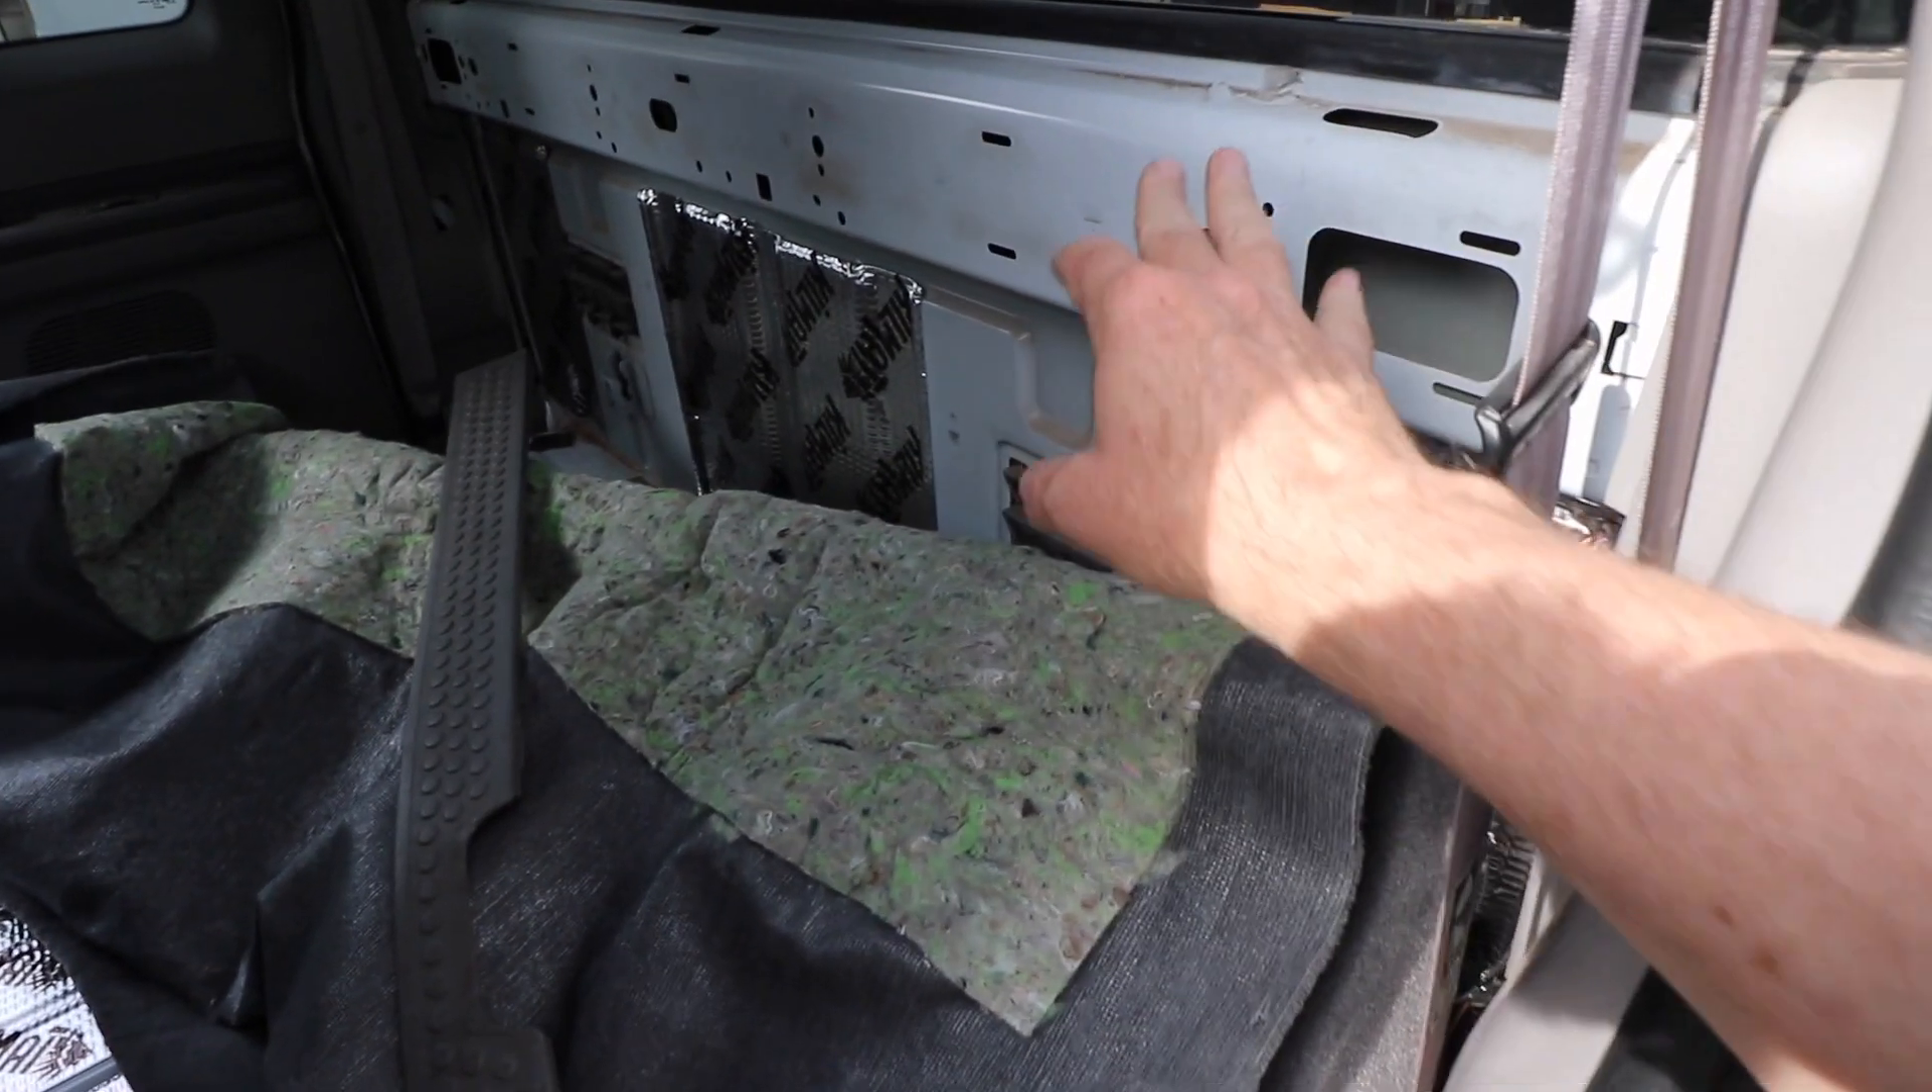So my question is it looks like I should have a piece of plastic trim covering this piece here at the top.